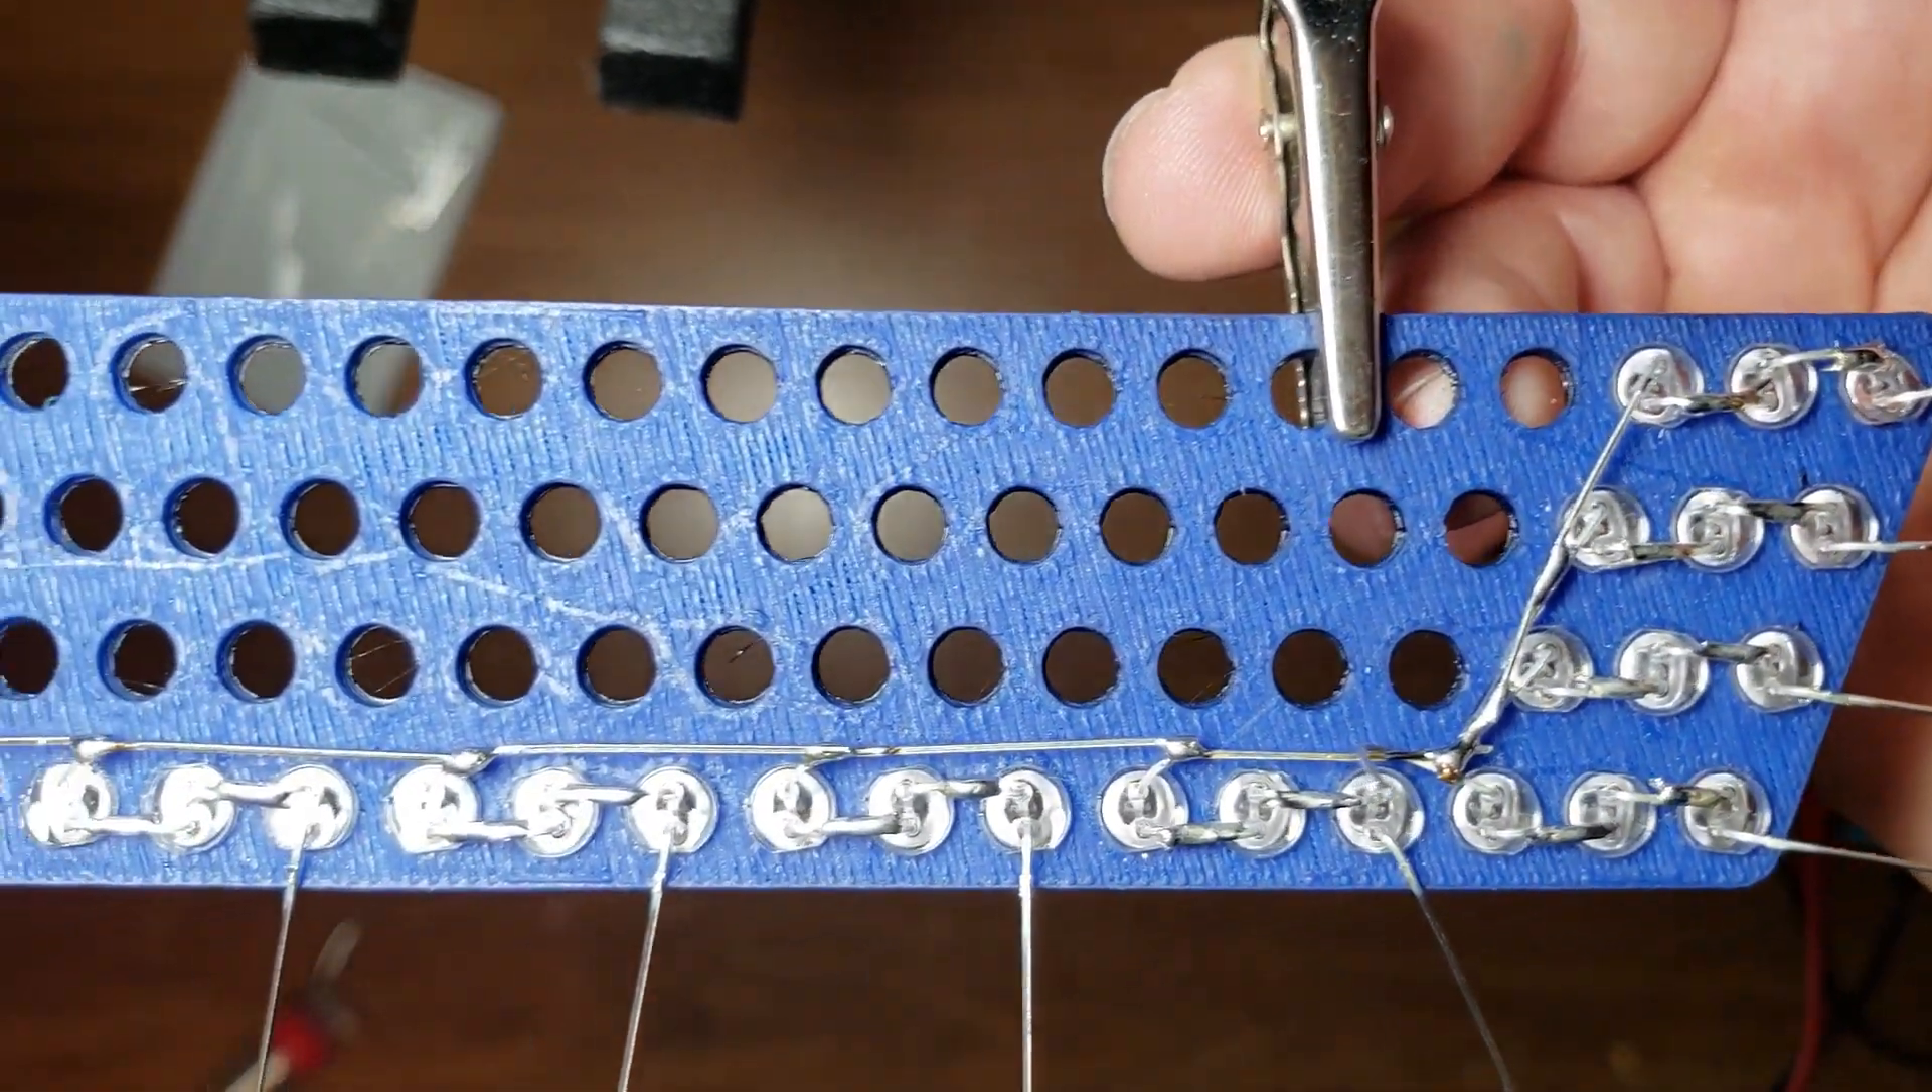Alright, I got all of the leads in between for the series circuits. I got all of those folded over, clipped off and then soldered in place.